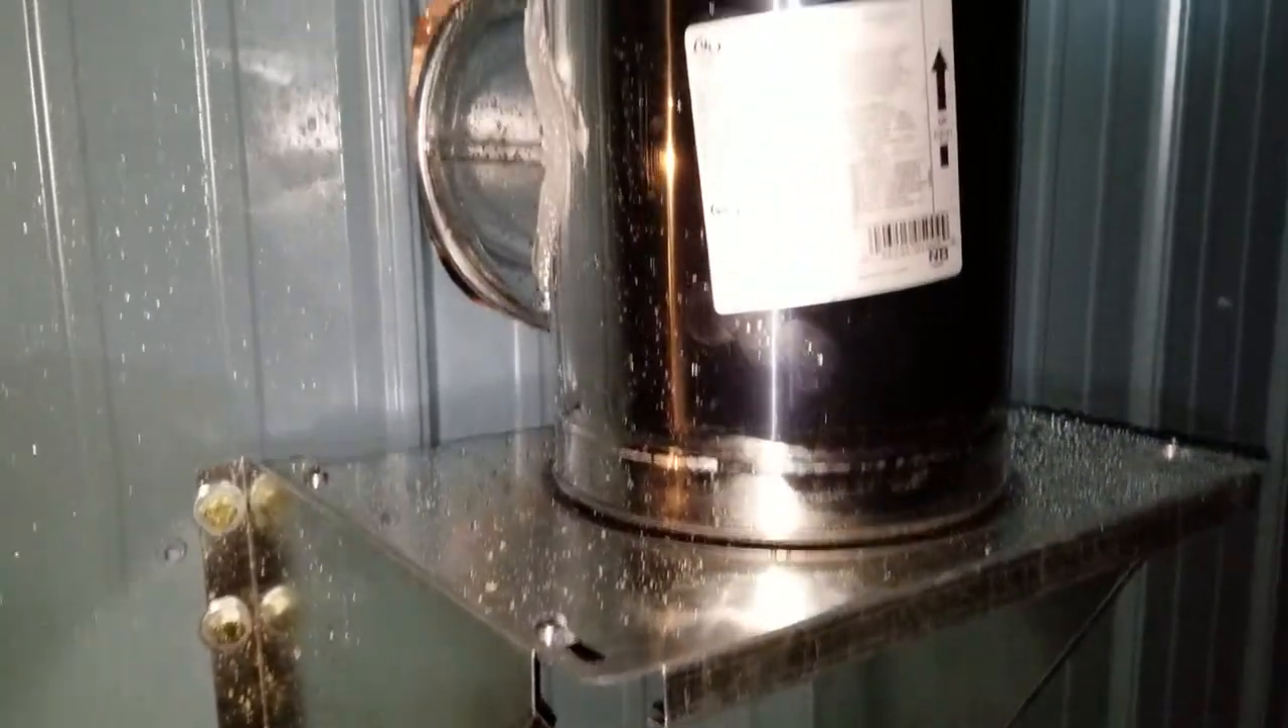All right, so we got the support in, the T. I'm going to start plumbing in the rest of the pieces.